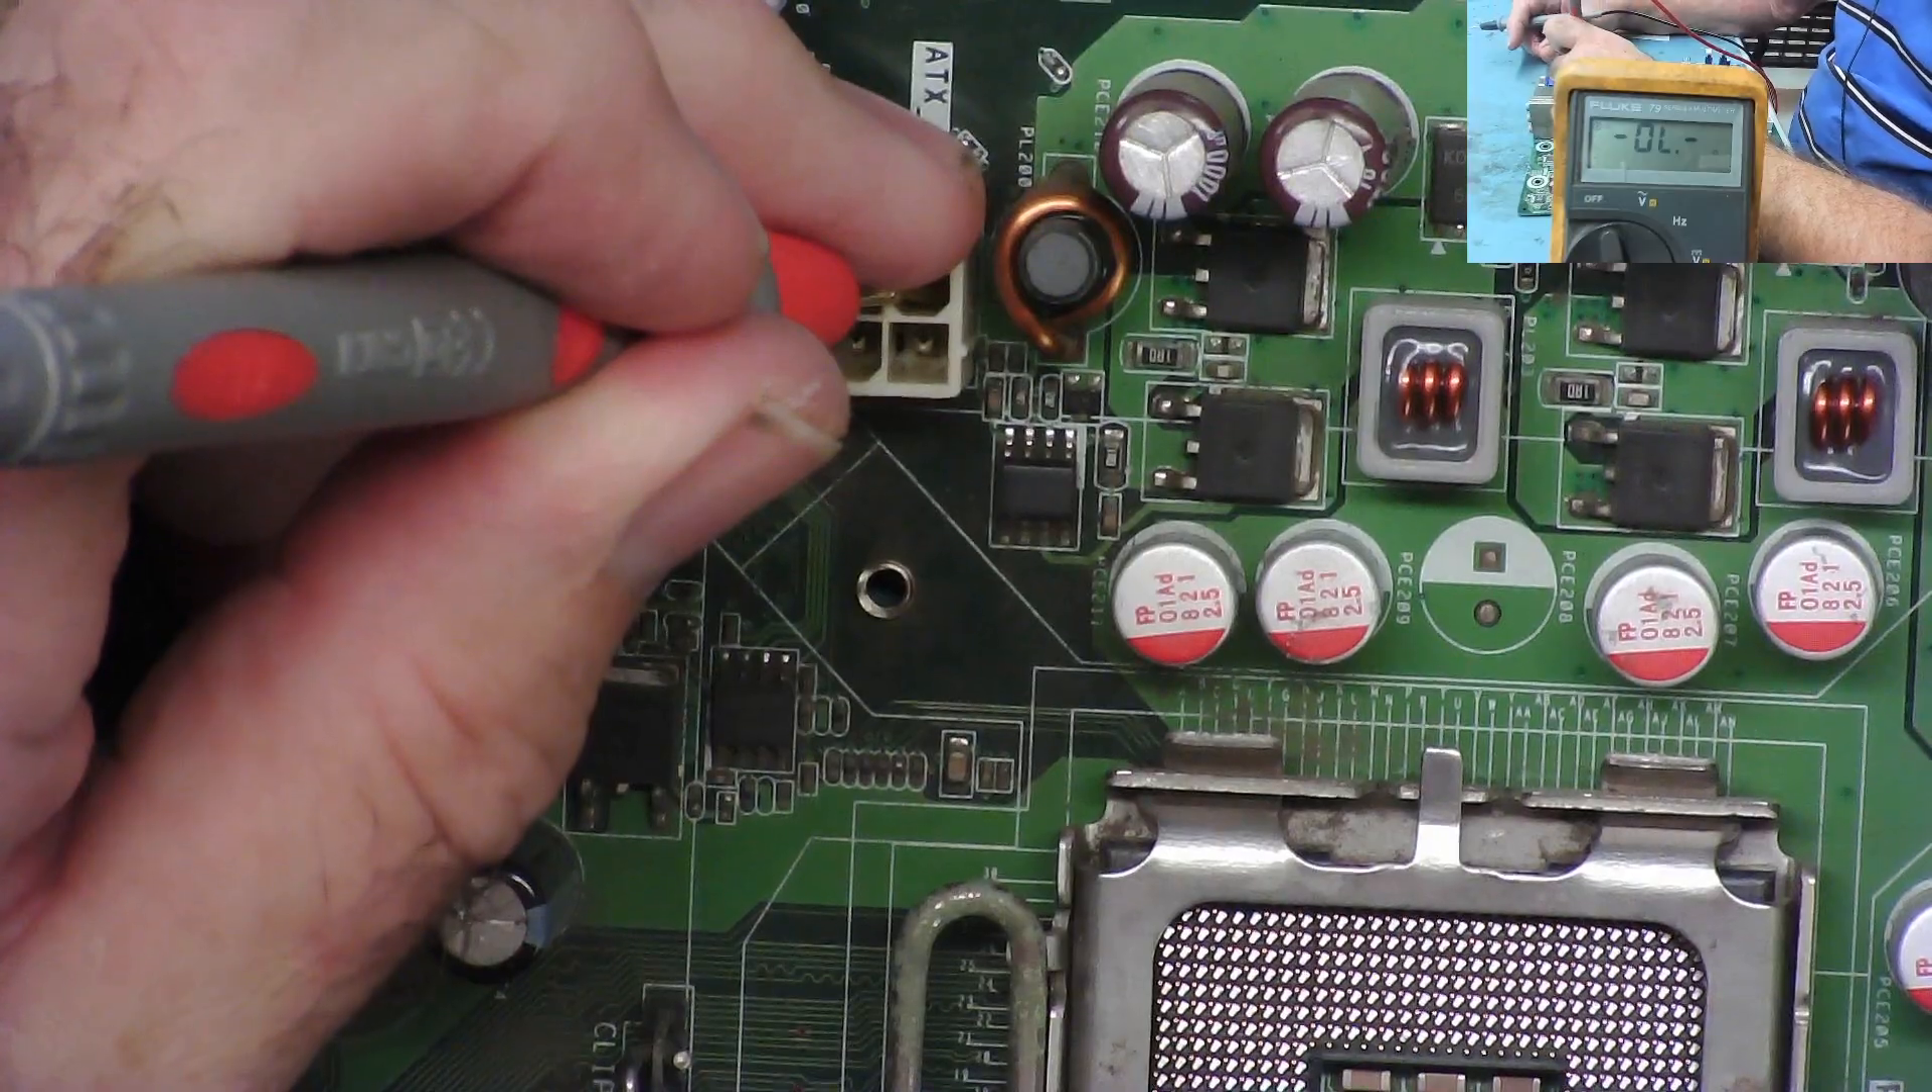You'll notice I haven't got the CPU fitted.